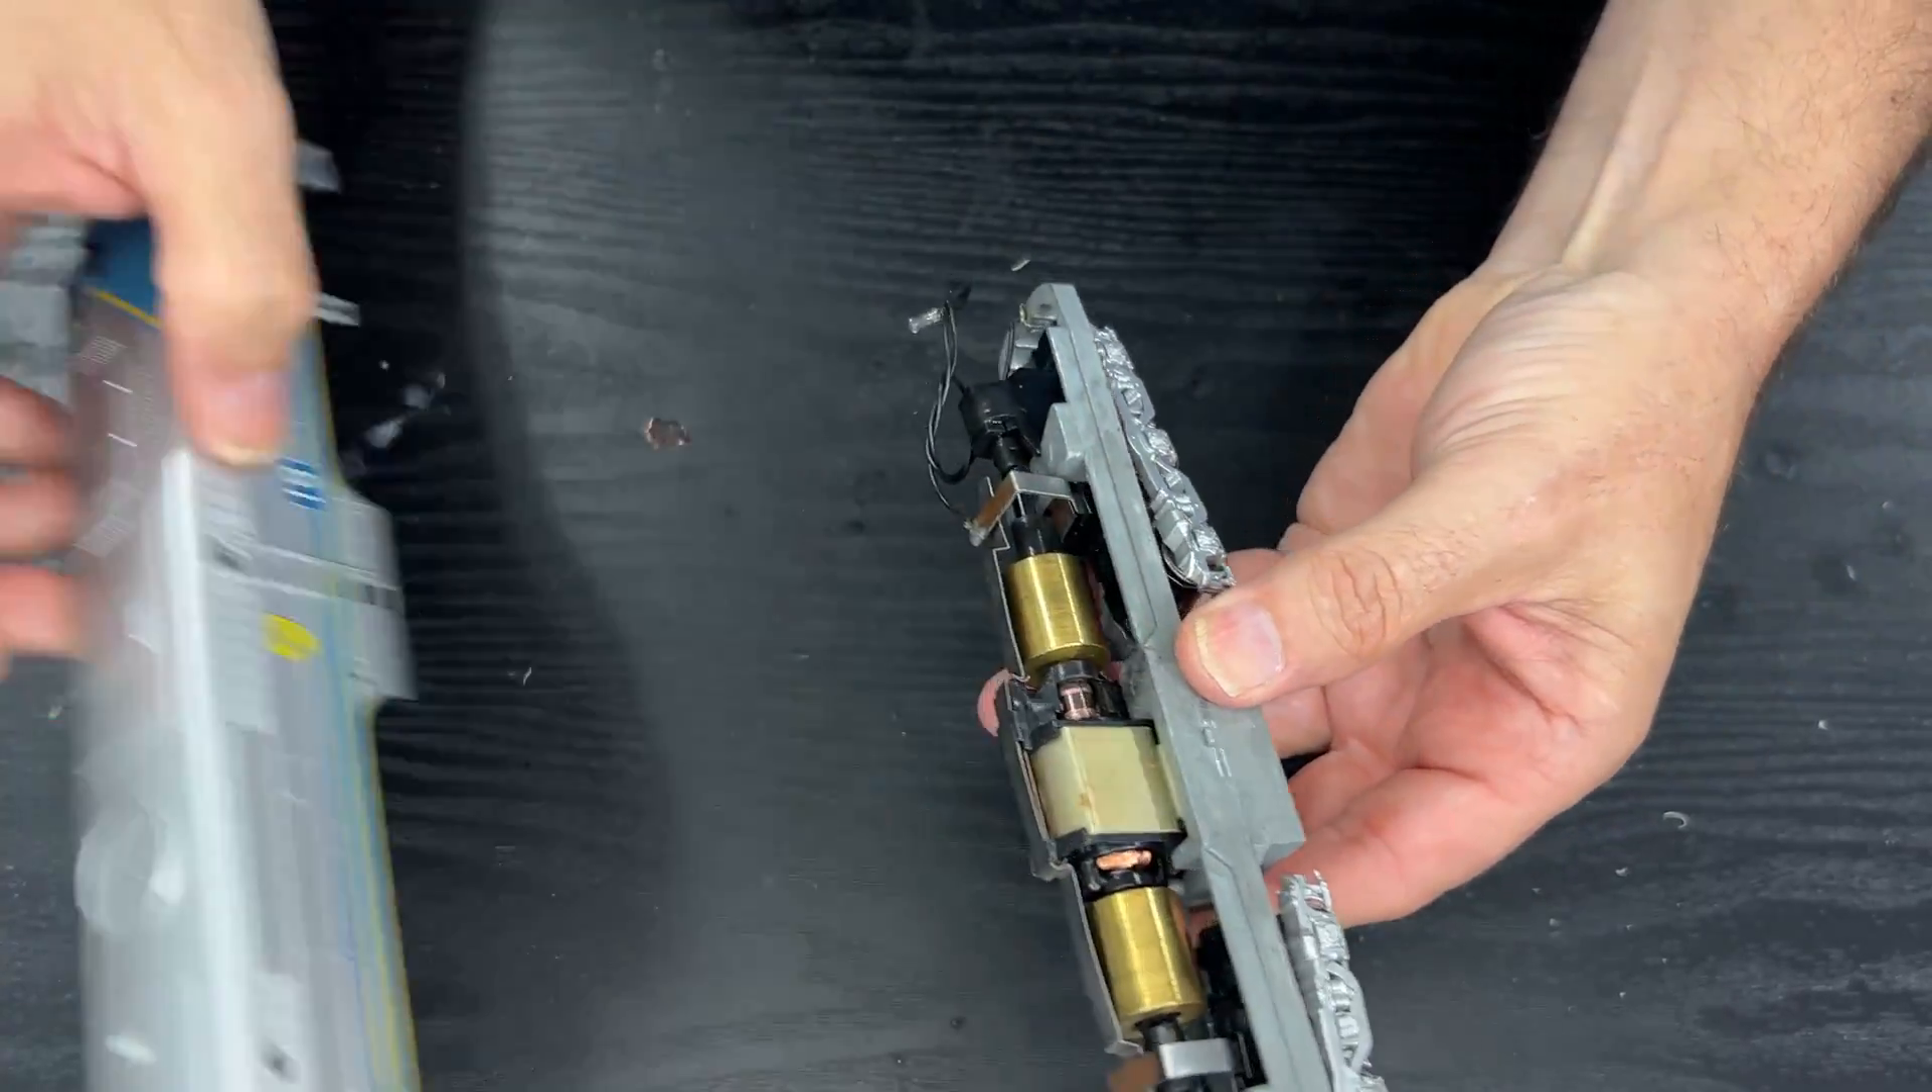And with the body off you can see how easy it is to get access to everything inside.